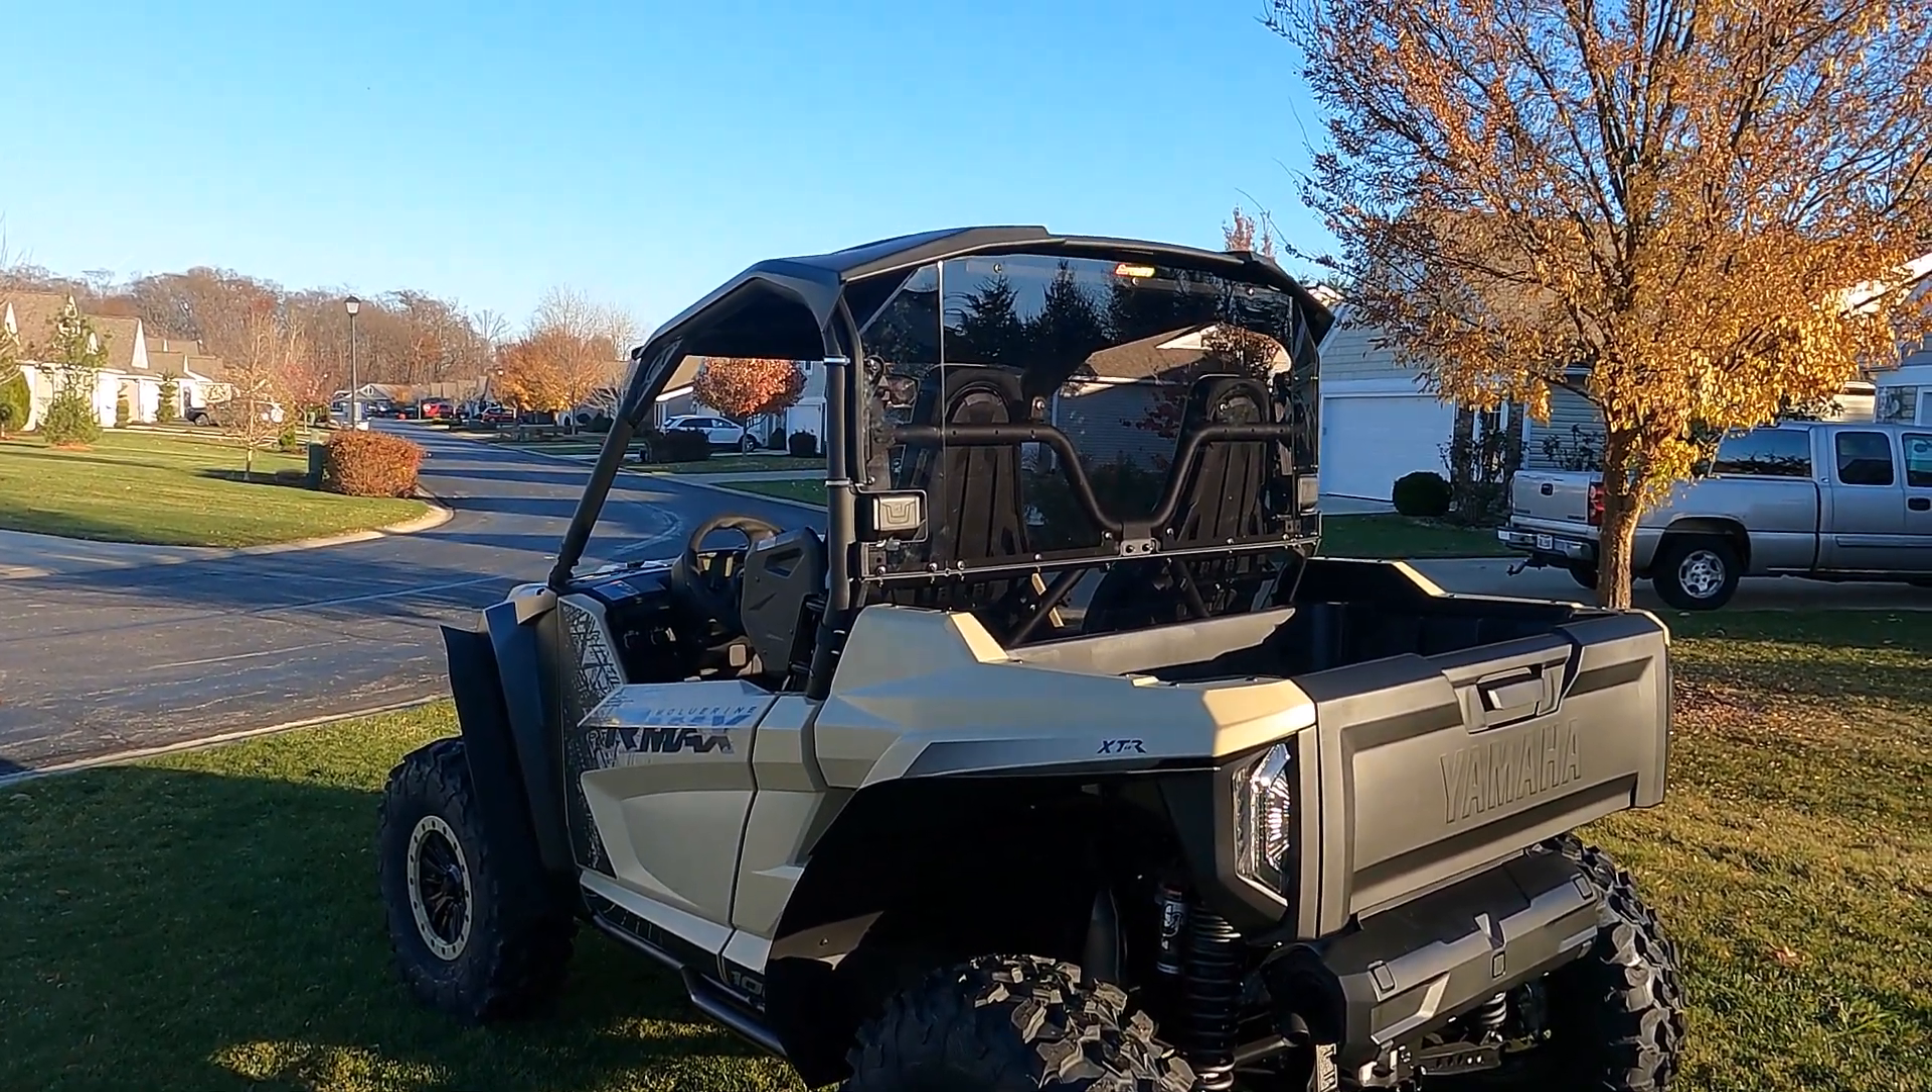So we got the back windshield on yeah got the fender flares.